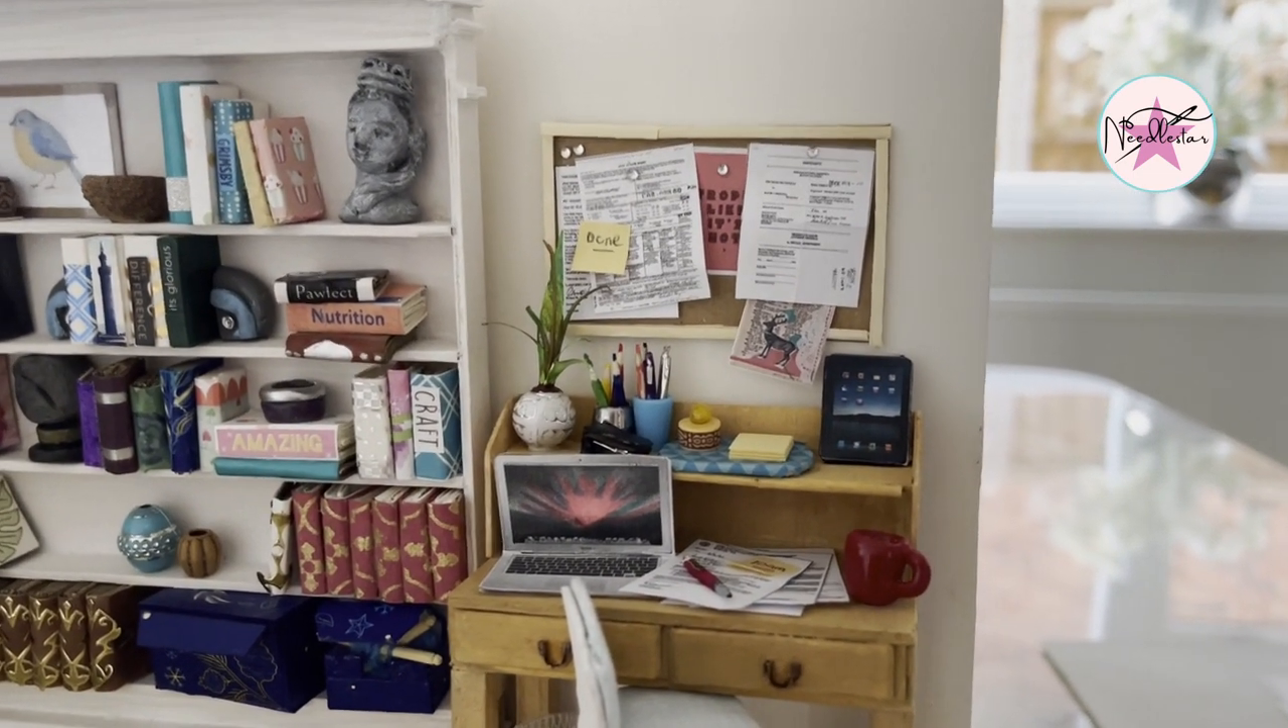We've got the desk in place and I'm really quite happy with how it's turning out. coming closer to finishing off the top floor and I just want to add some finishing touches.